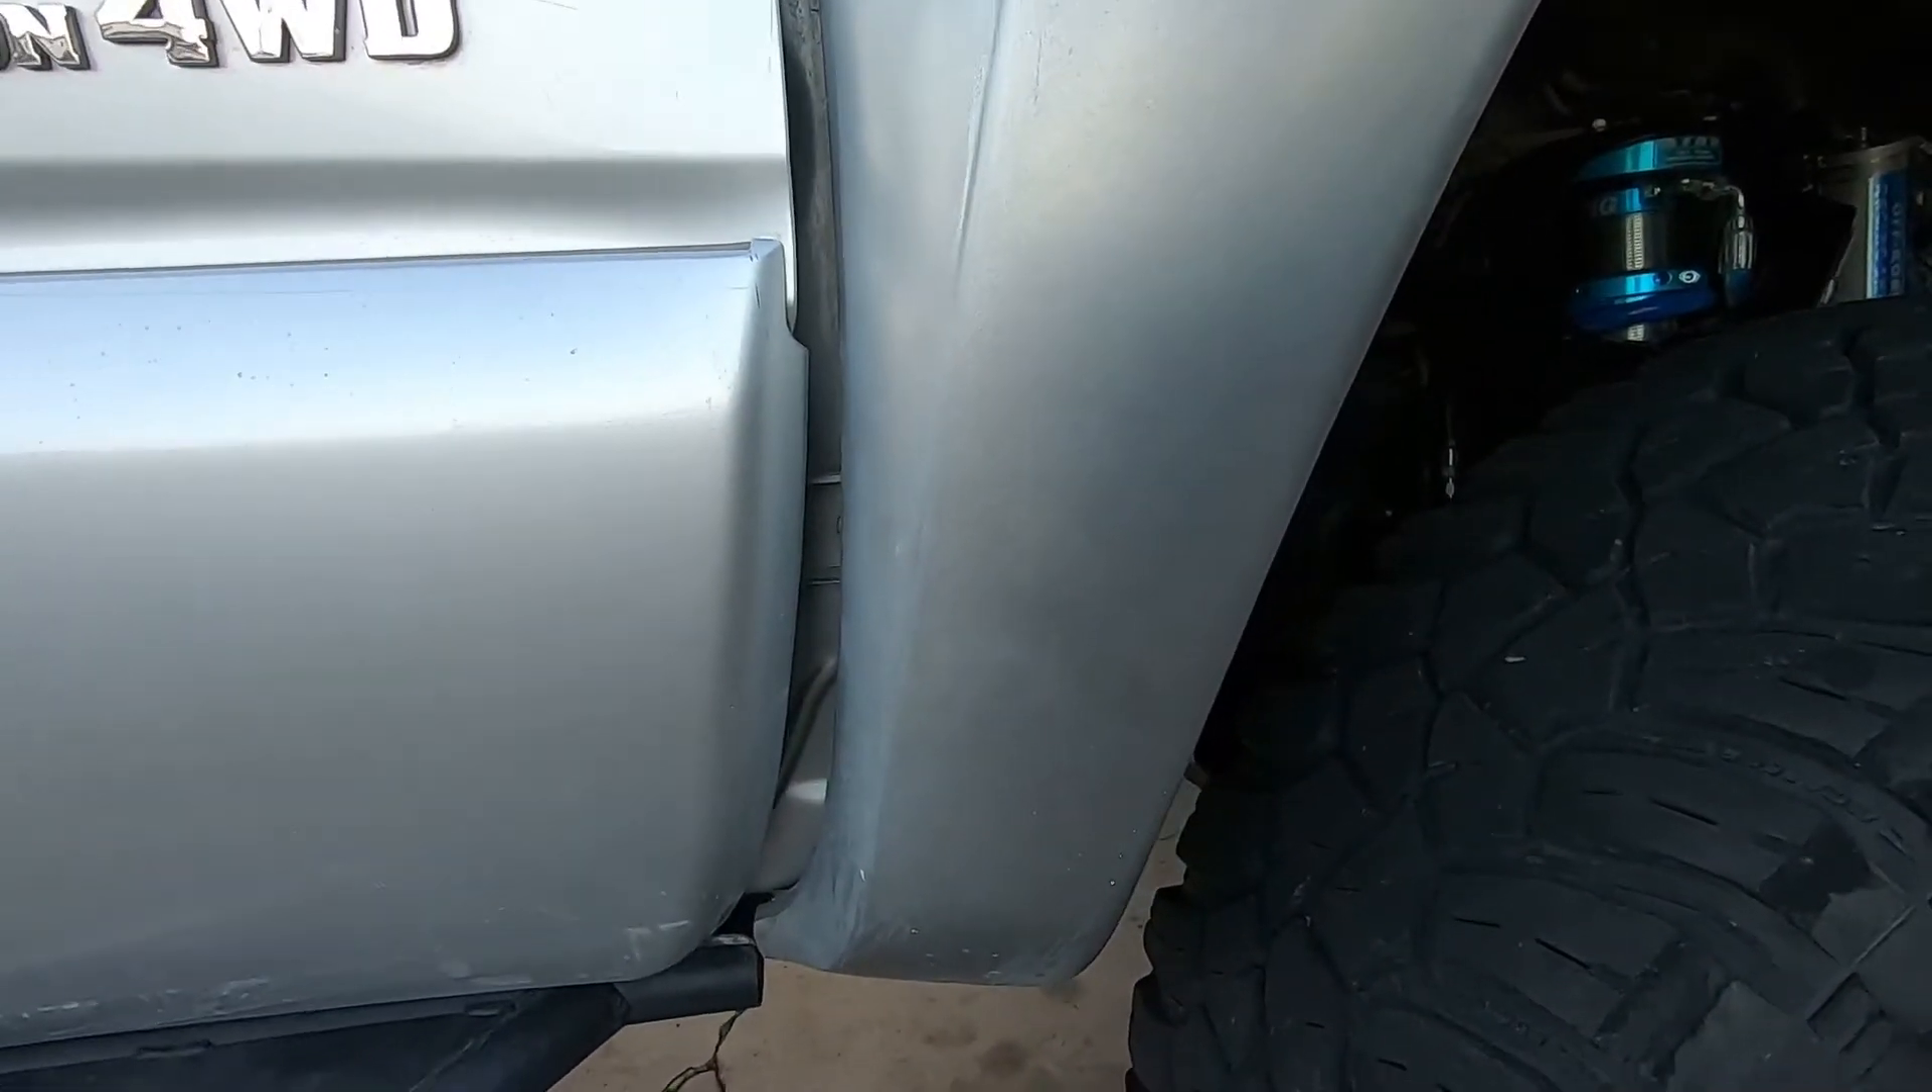Um, the reason why there's such a big gap is because the Tacoma door is more straight versus the 4Runner door that's super curved.